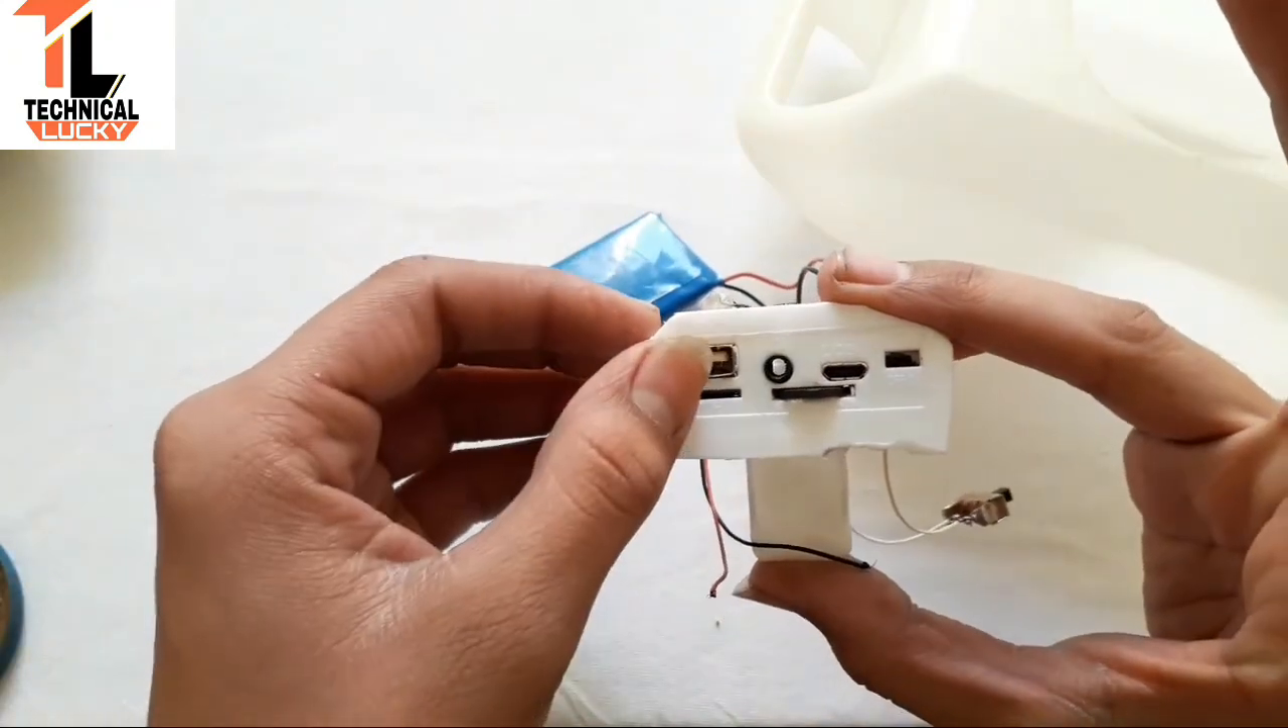मैंने सिस्टेम को इस प्लास्टिक के कवर में फिट कर दिया है।